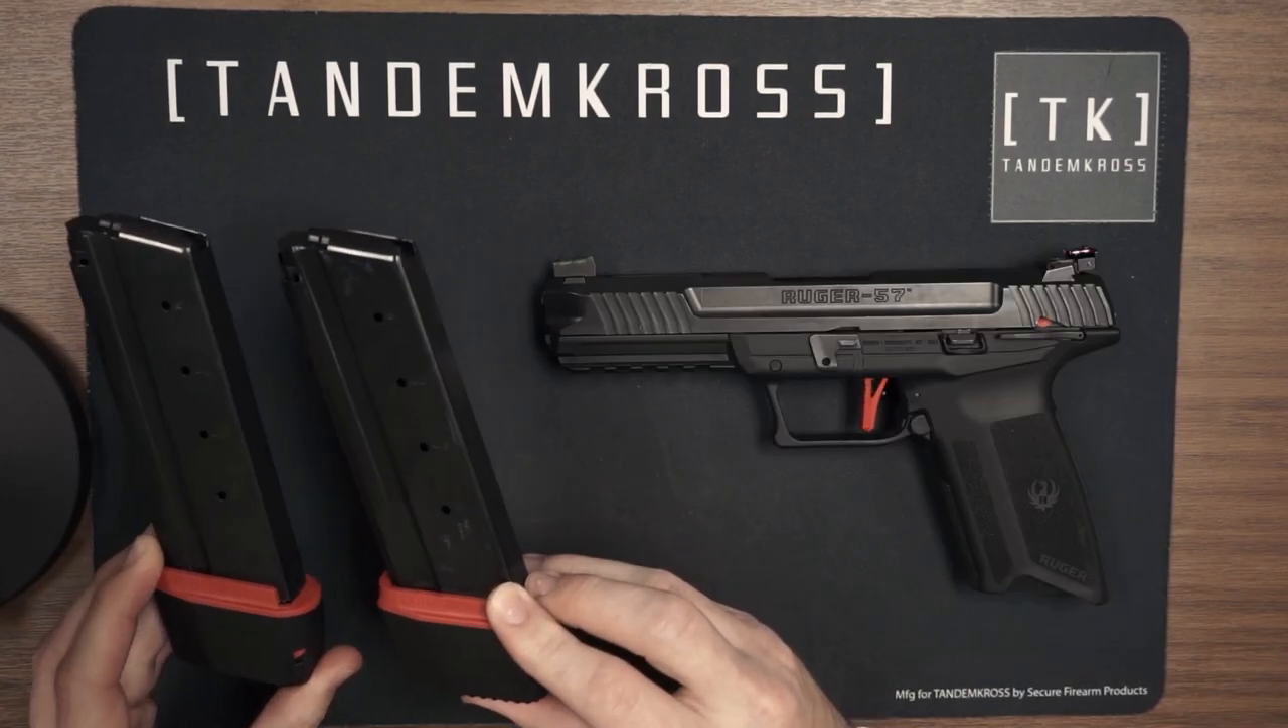I'd like to note that the bumpers come in a two pack so I've gone ahead and done both of my magazines that came factory.